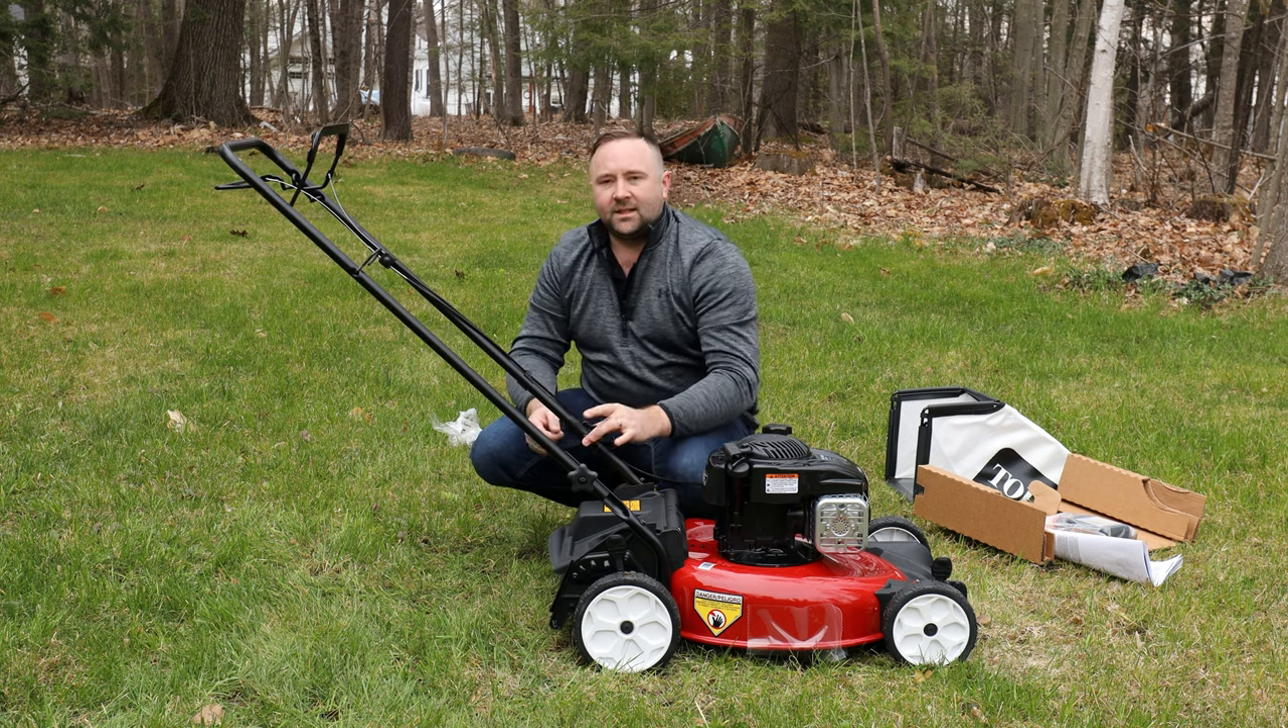And there we go we've attached the handlebars to the mower.